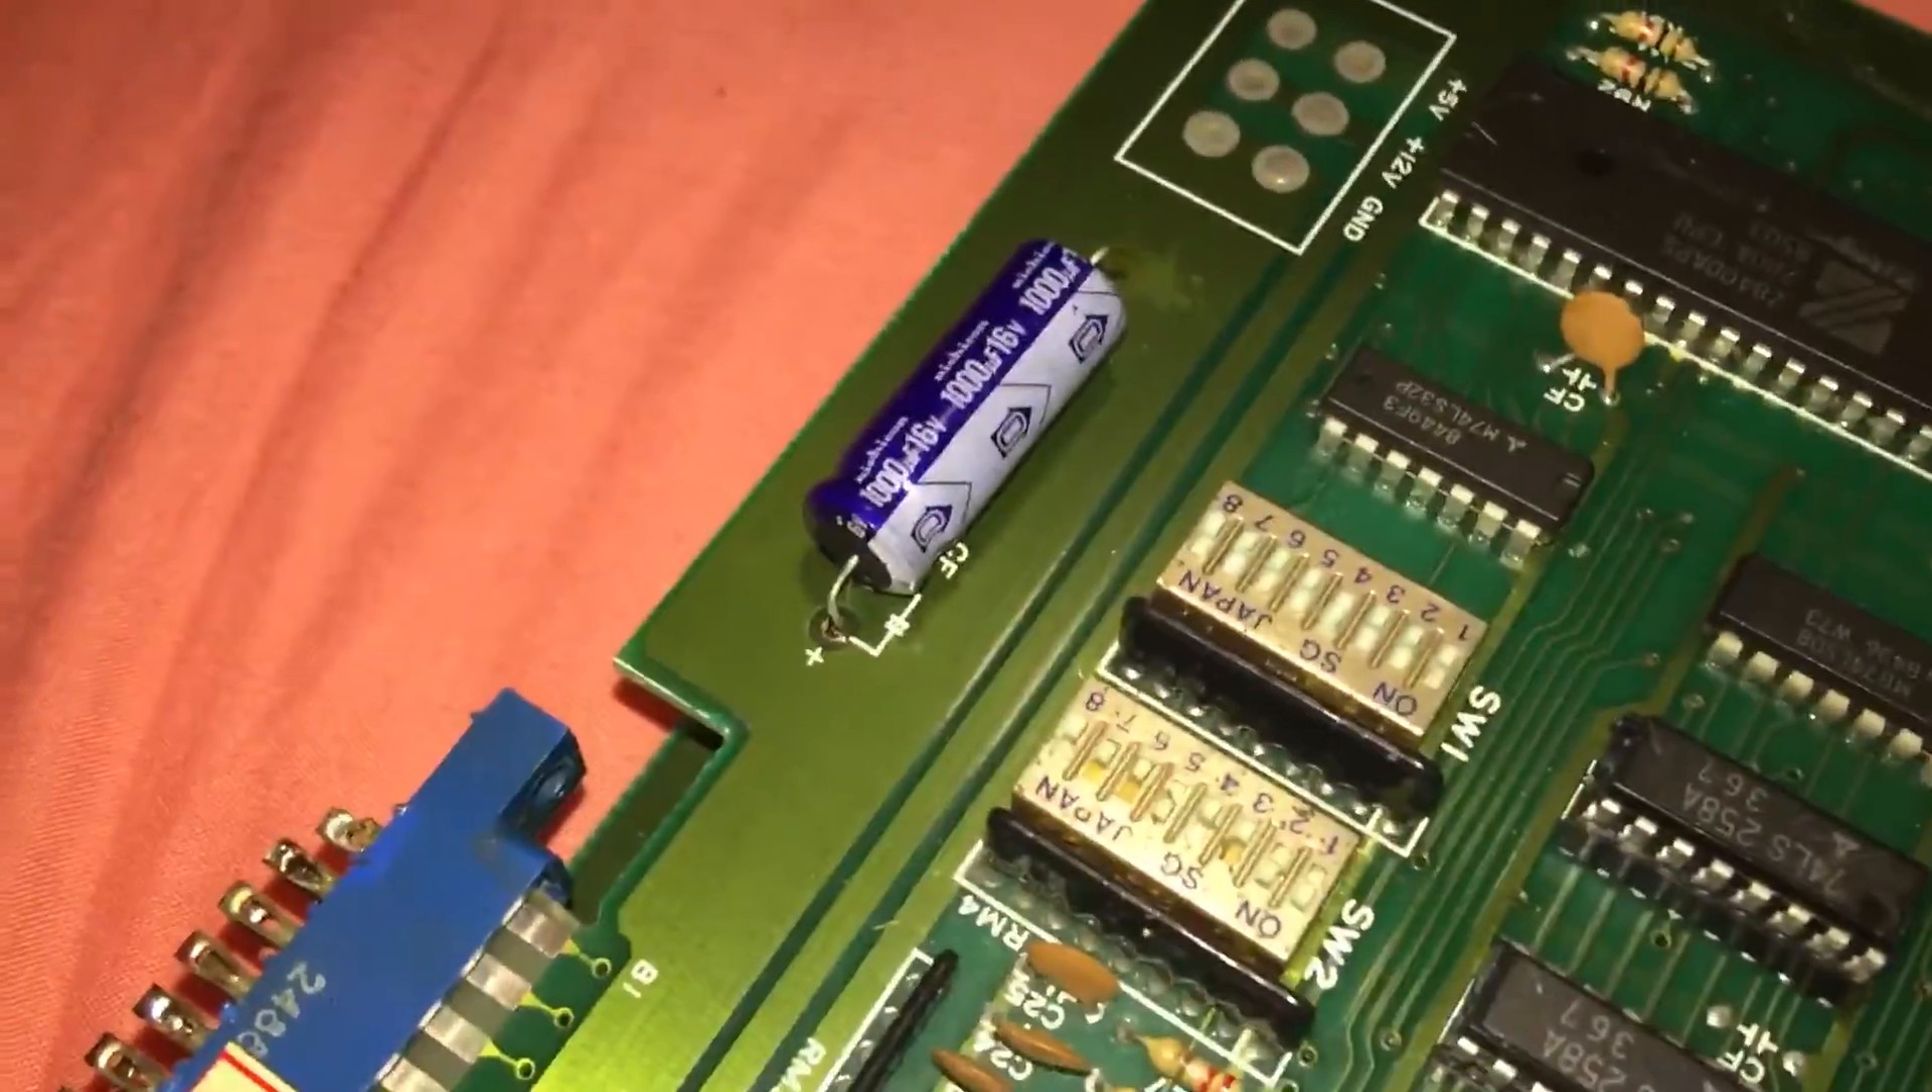The capacitors have arrived today so they've been fitted.